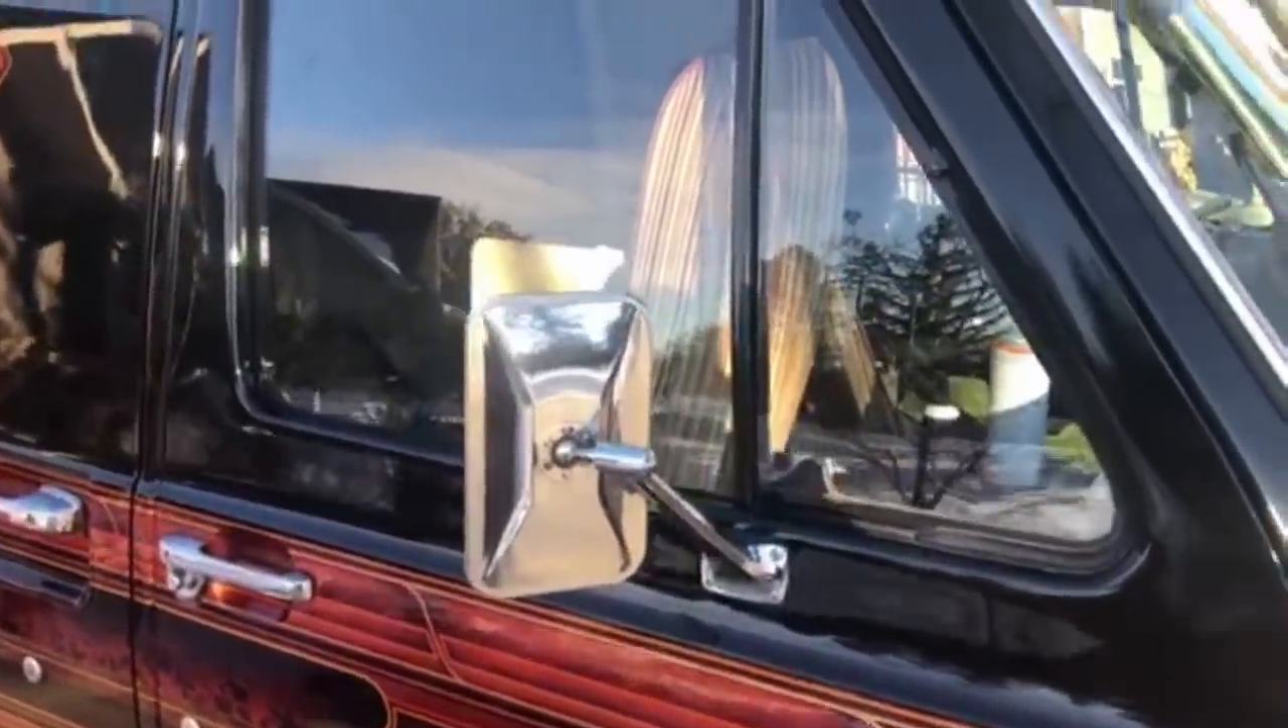Got the side windows in.